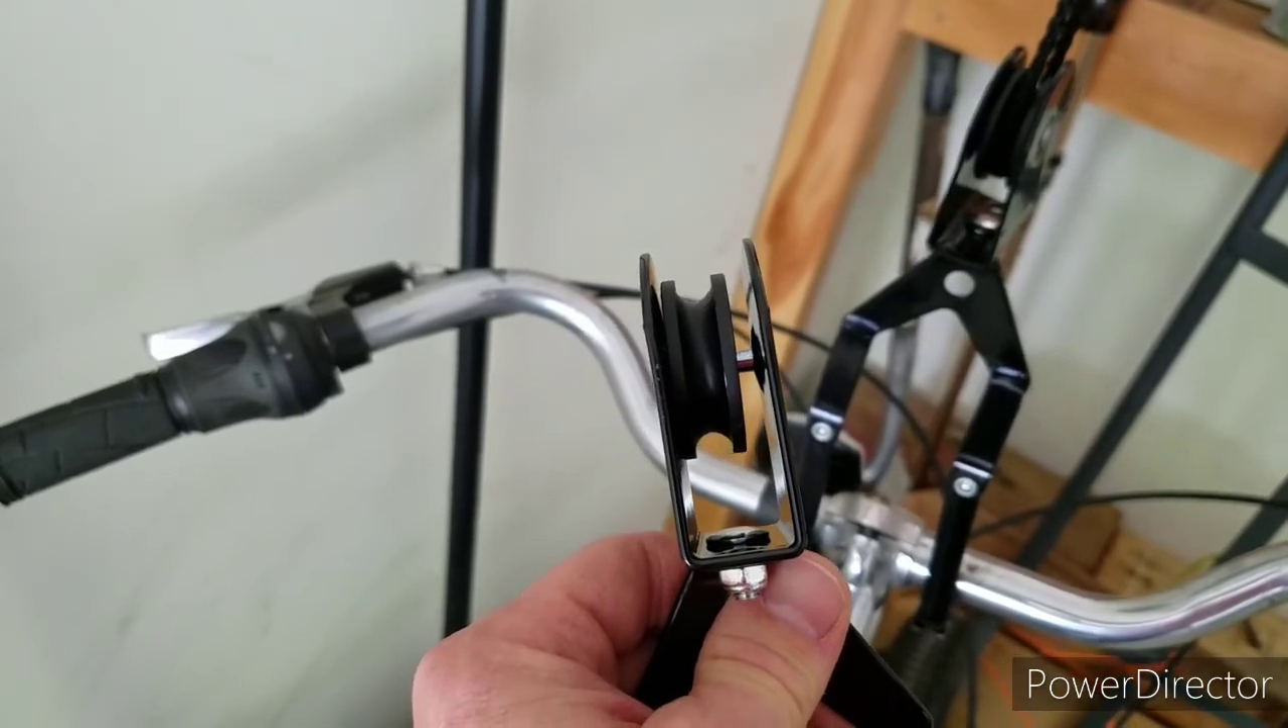Another thing I noticed on this, if you notice, see how much room is between the pulley and the shackle that it's inside of? It gives you tons of room for that rope to fall off.